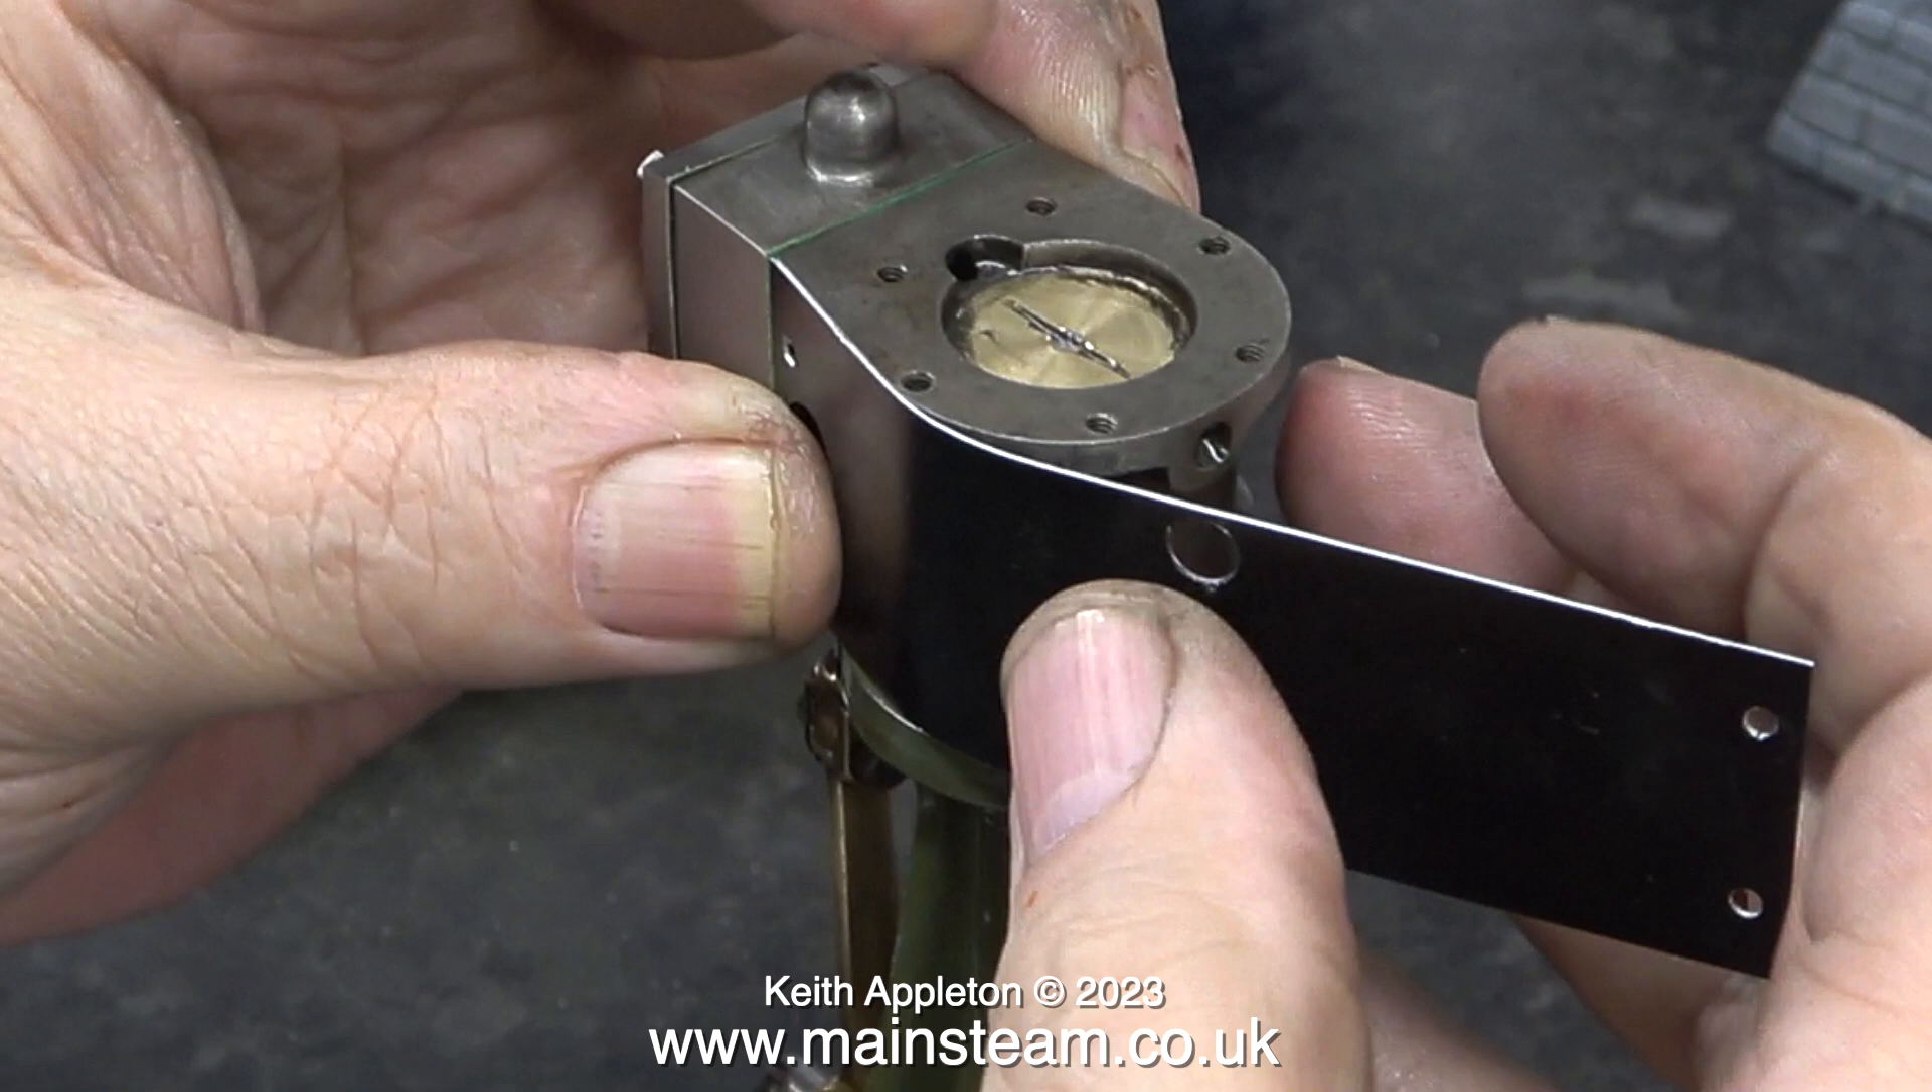I haven't yet bolted the cladding in place. I'm holding it in place with my finger and bending the cladding around the cylinder towards the centre.